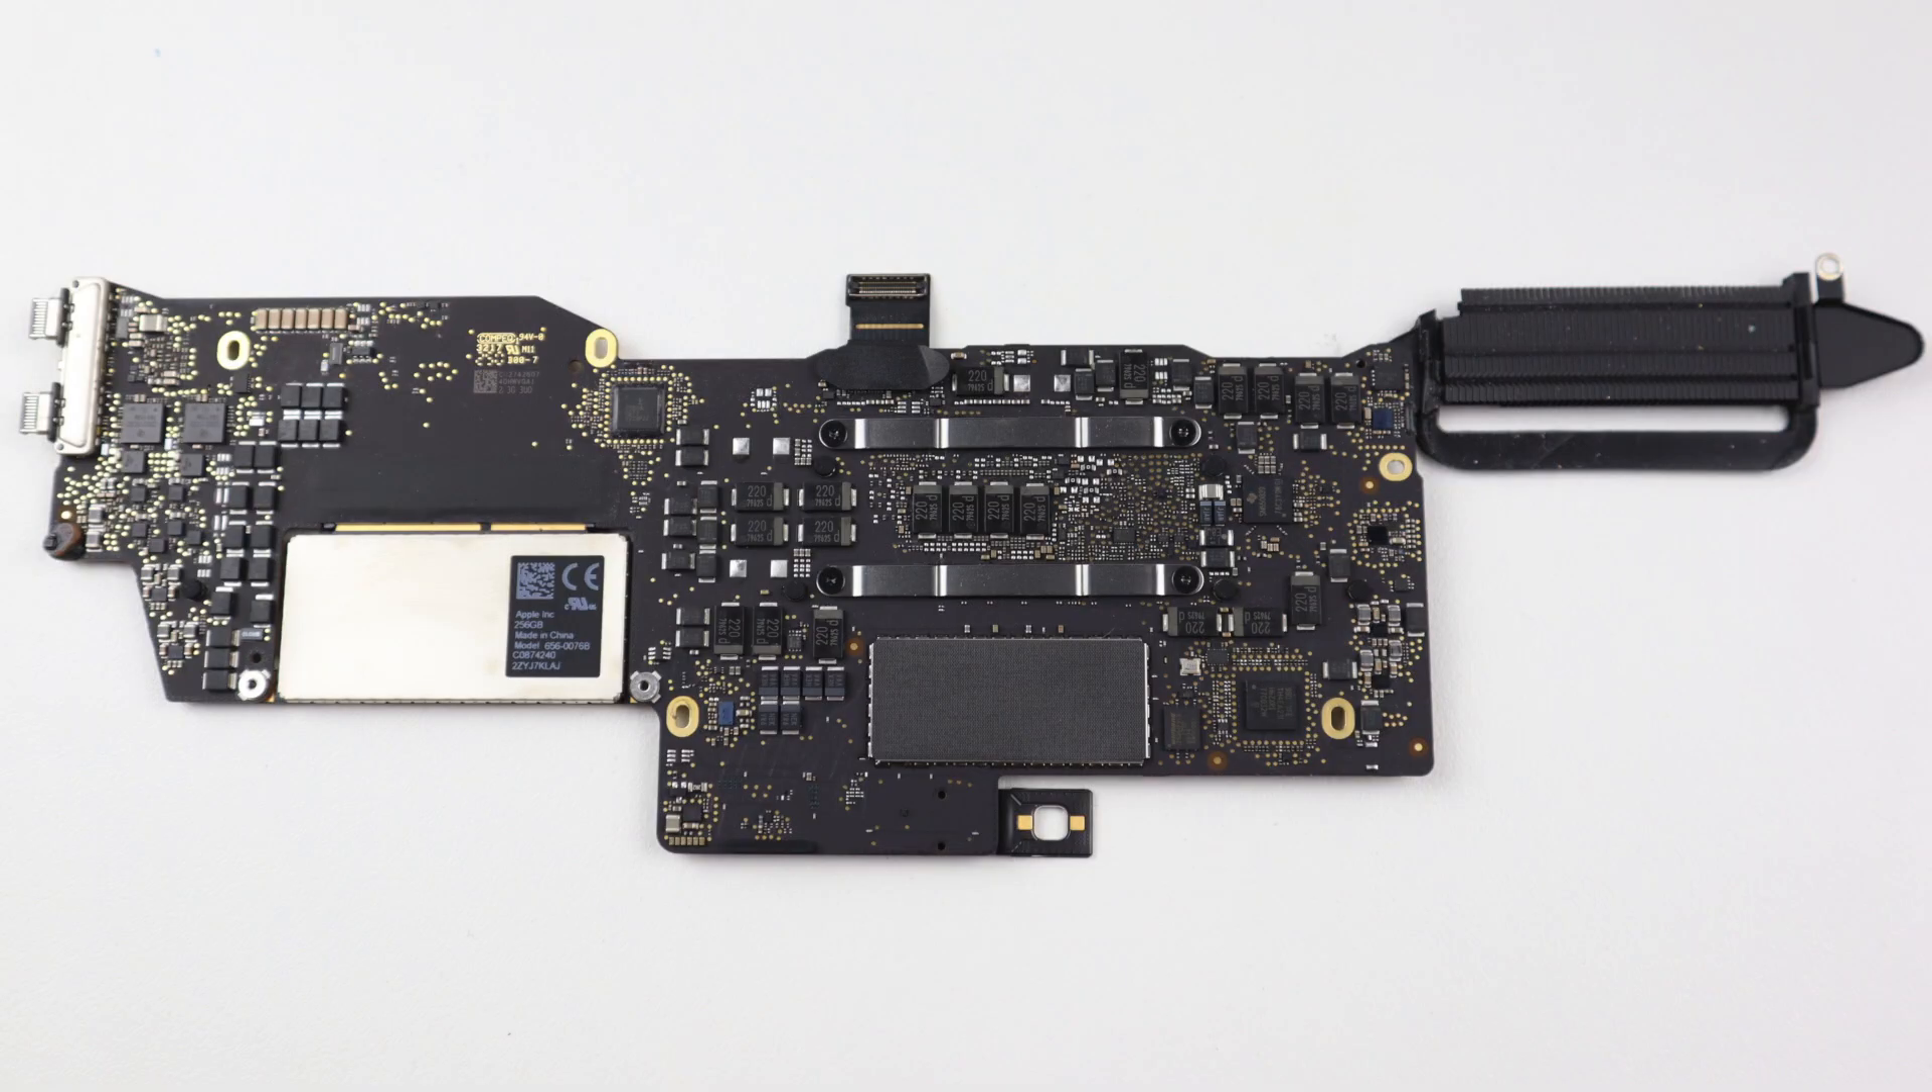With the logic board finally removed, we can take a closer look at it with some high resolution photos.